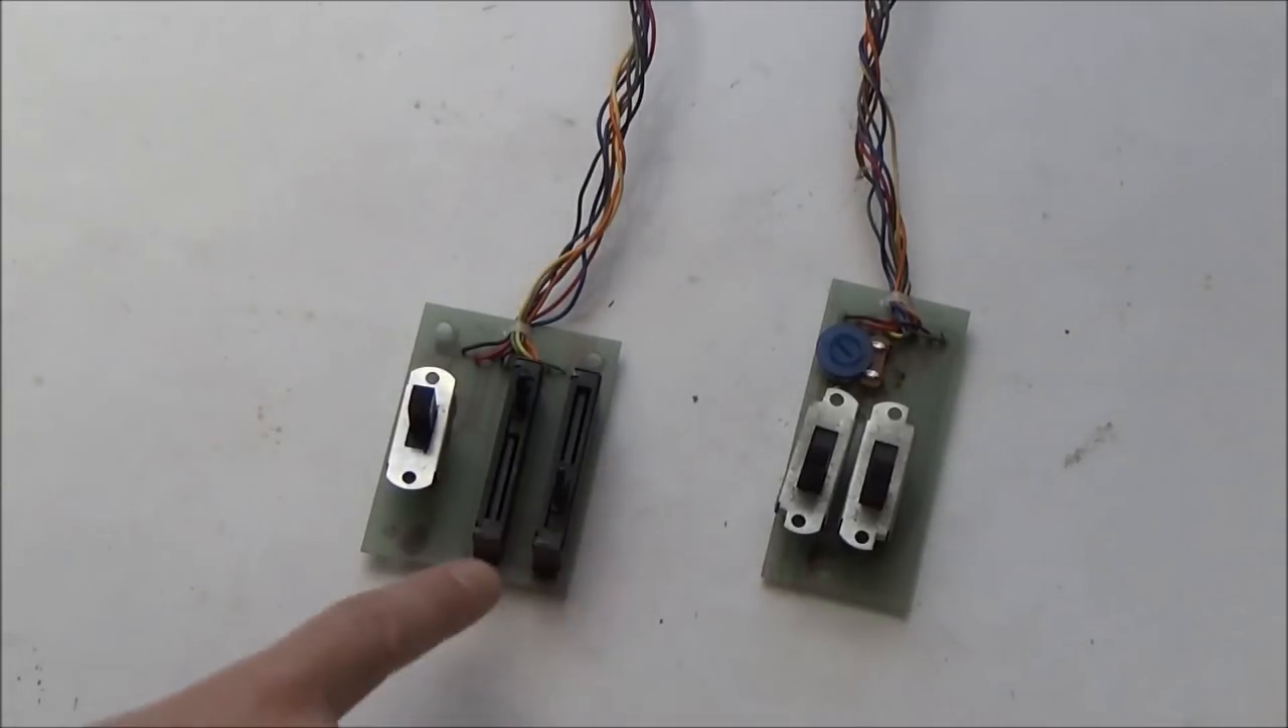So I've taken off the two remaining boards from the upper part of the case, they're just these two small boards that sit to the left and right of the key bed.